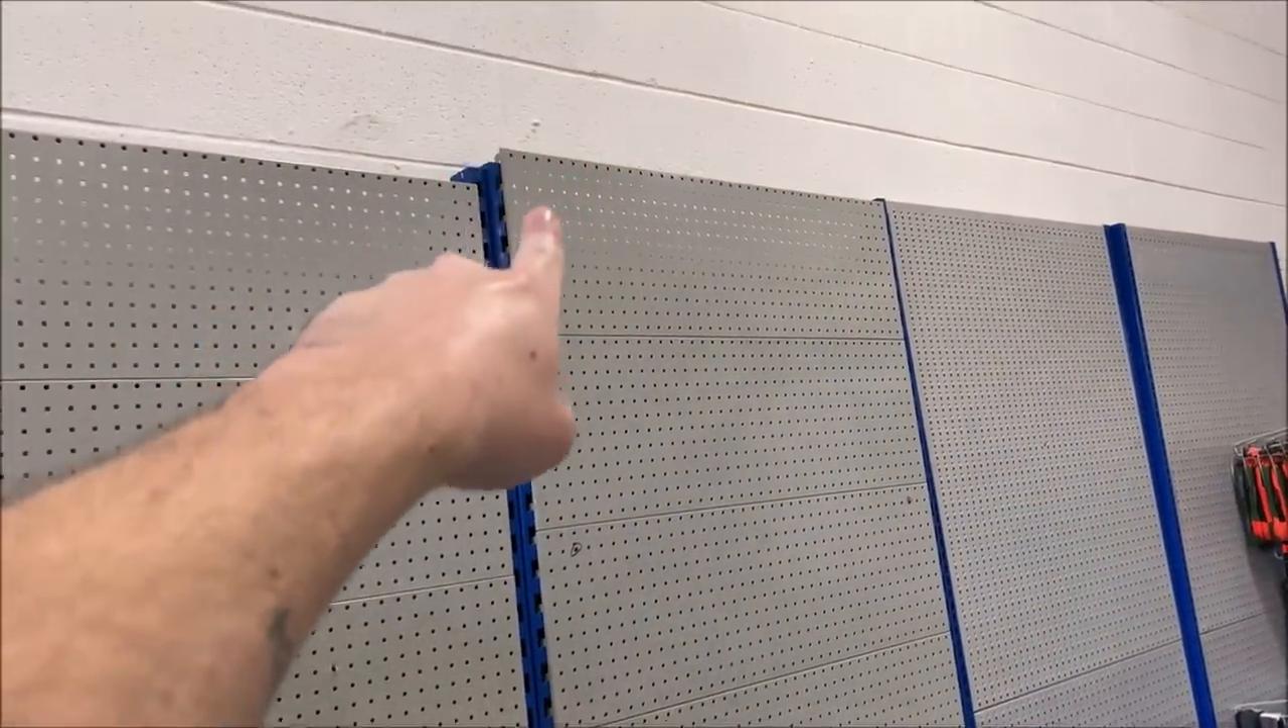Um, this one, the pegboard is a little off. You can see I'm one notch too high on there.